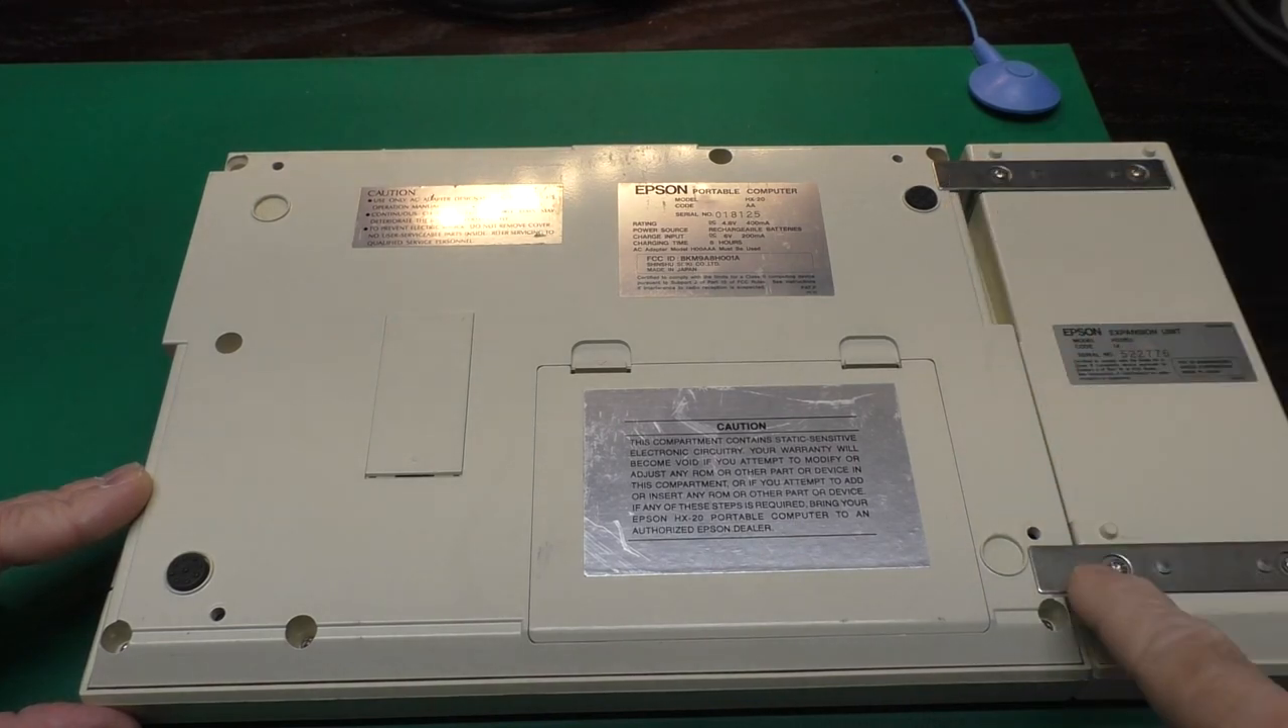On the bottom of the unit, you can see how the expansion unit is screwed into place.